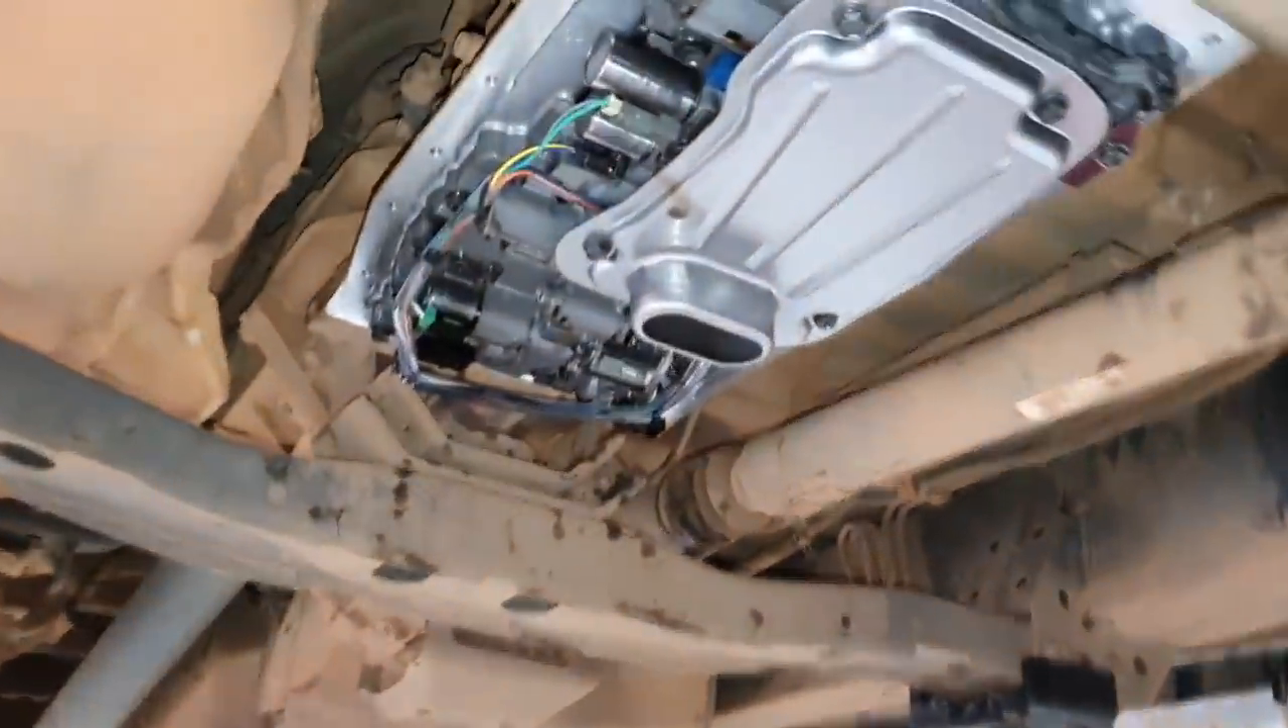Olha o filtro novo no lugar. O filtro novo já está instalado.